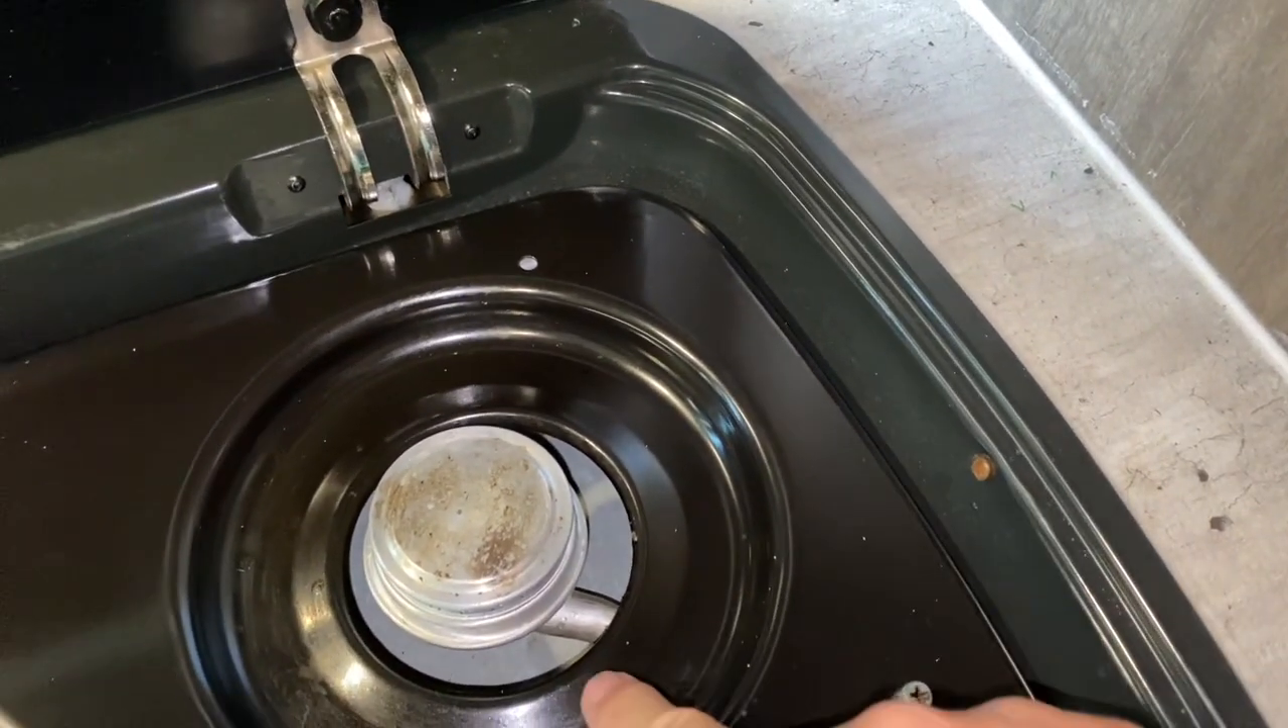There's a huge huge gap around I mean put my fingers in here literally.